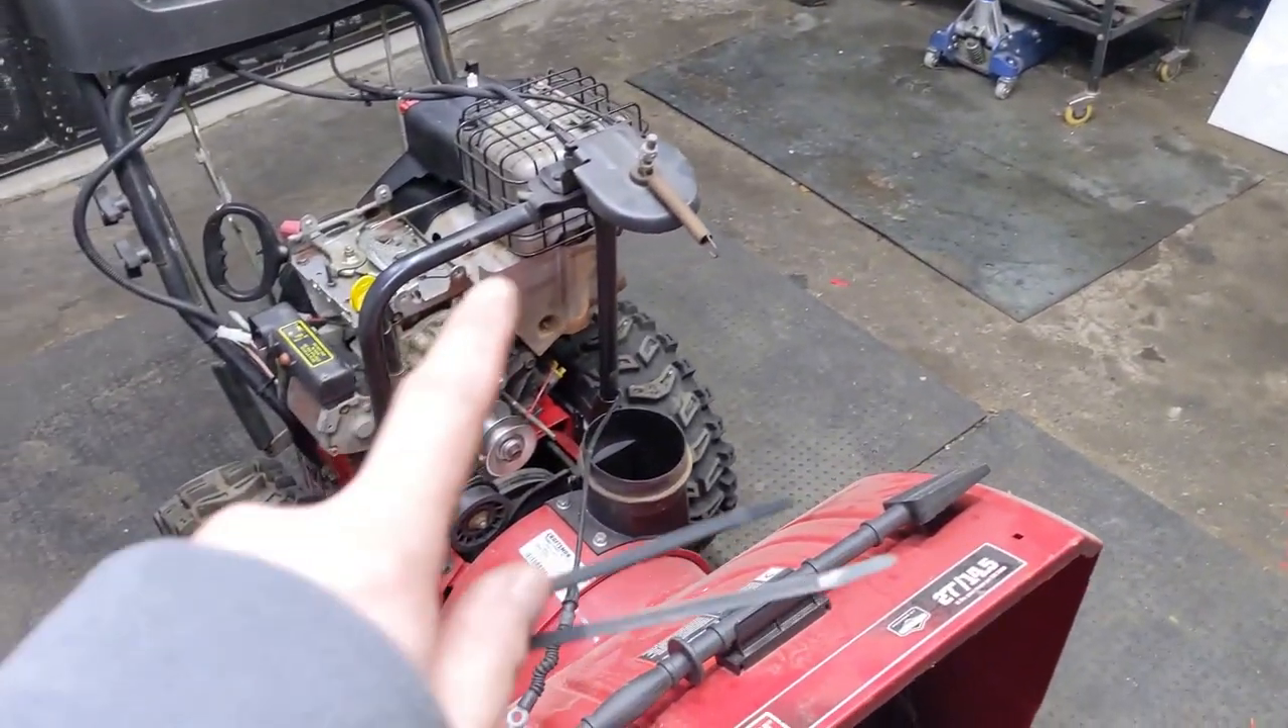Now, I don't have the chute installed to the snowblower here because I still have to do belts.